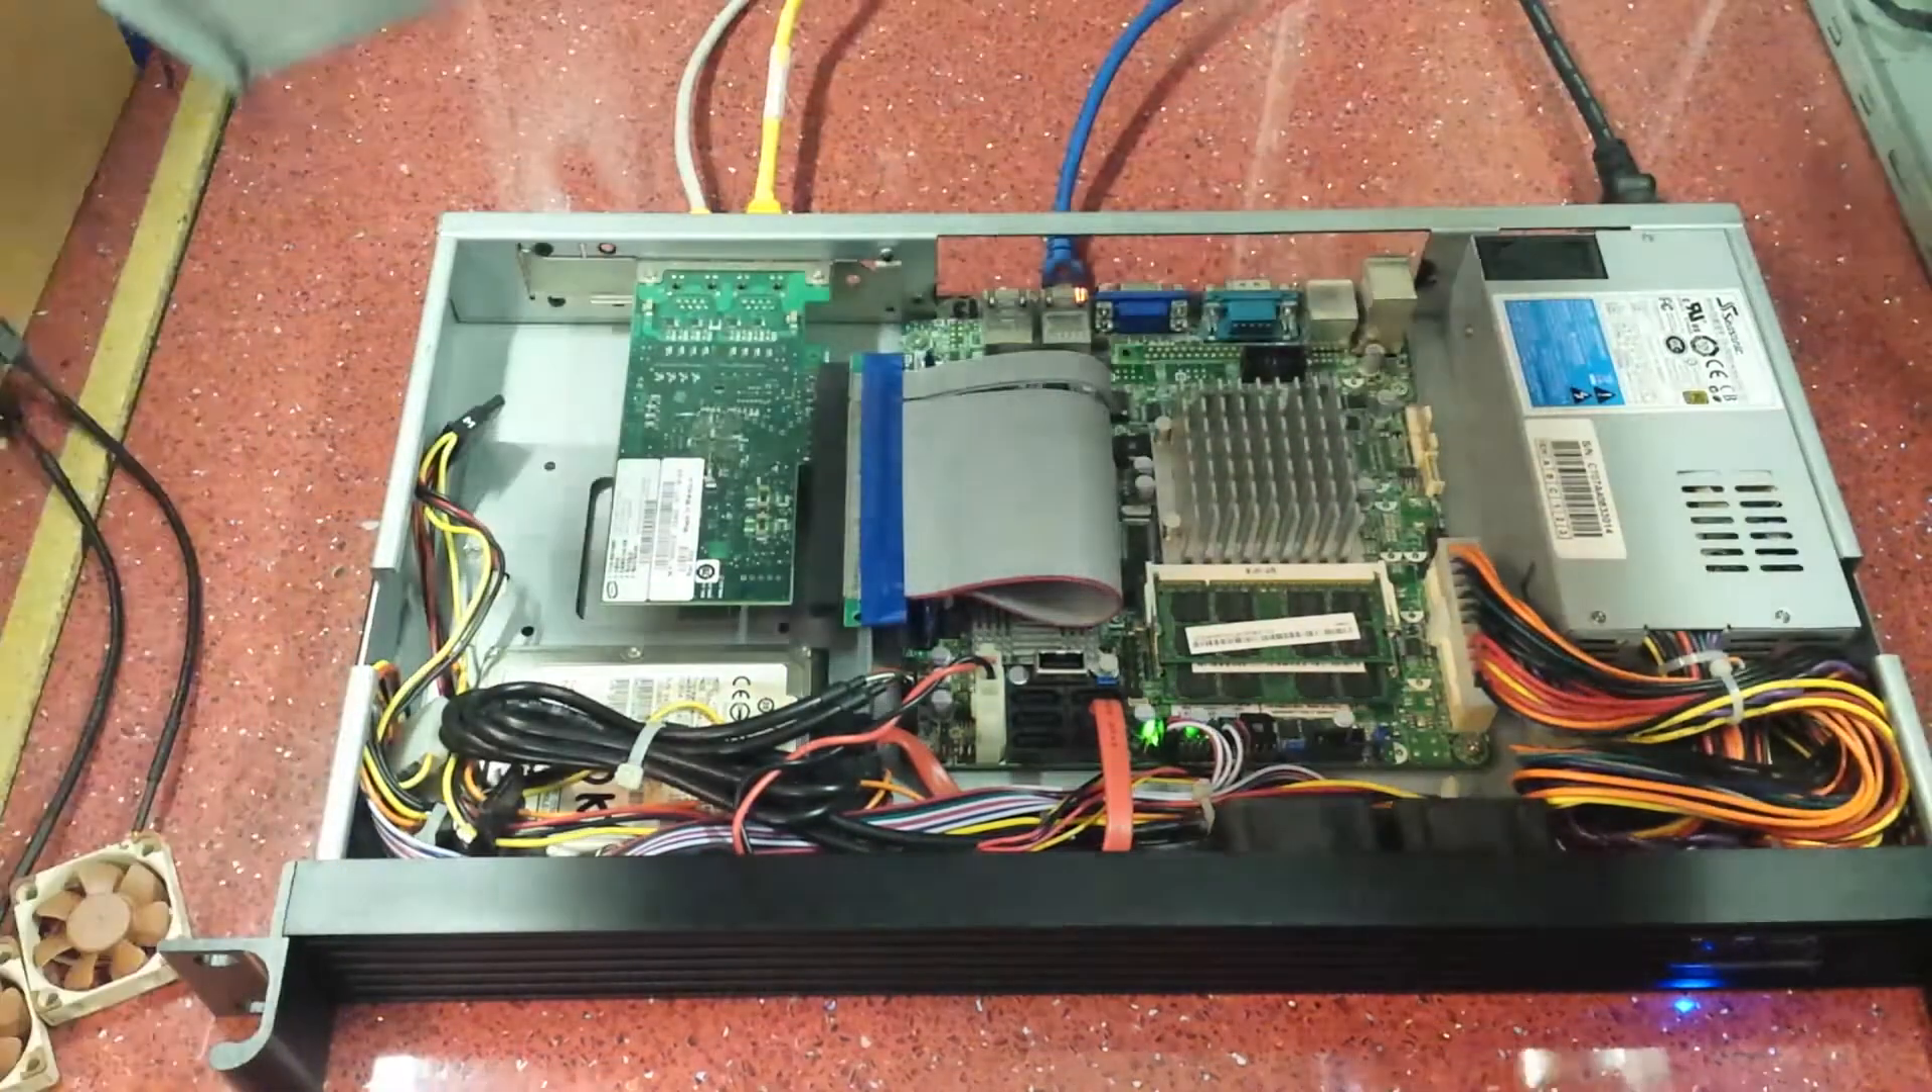So there's the top lid off and now you can see the guts of the system.